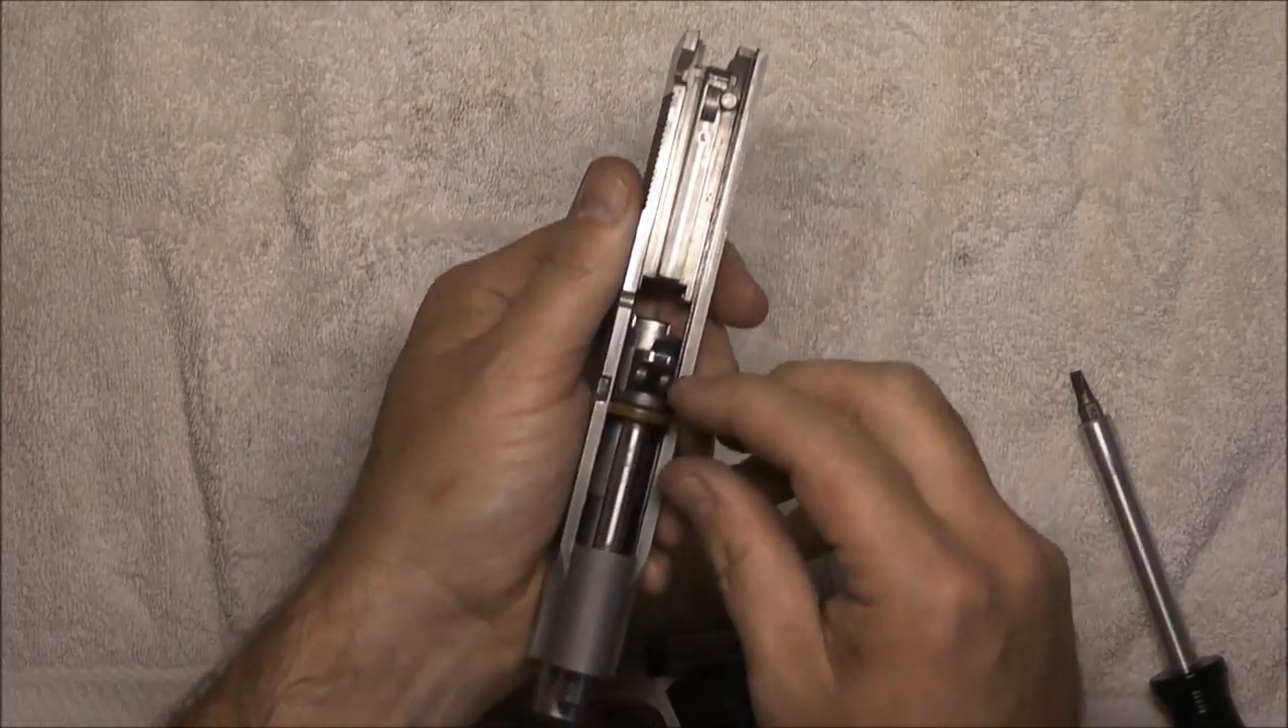Your slide should slide clear of the frame now. You're left with your slide.